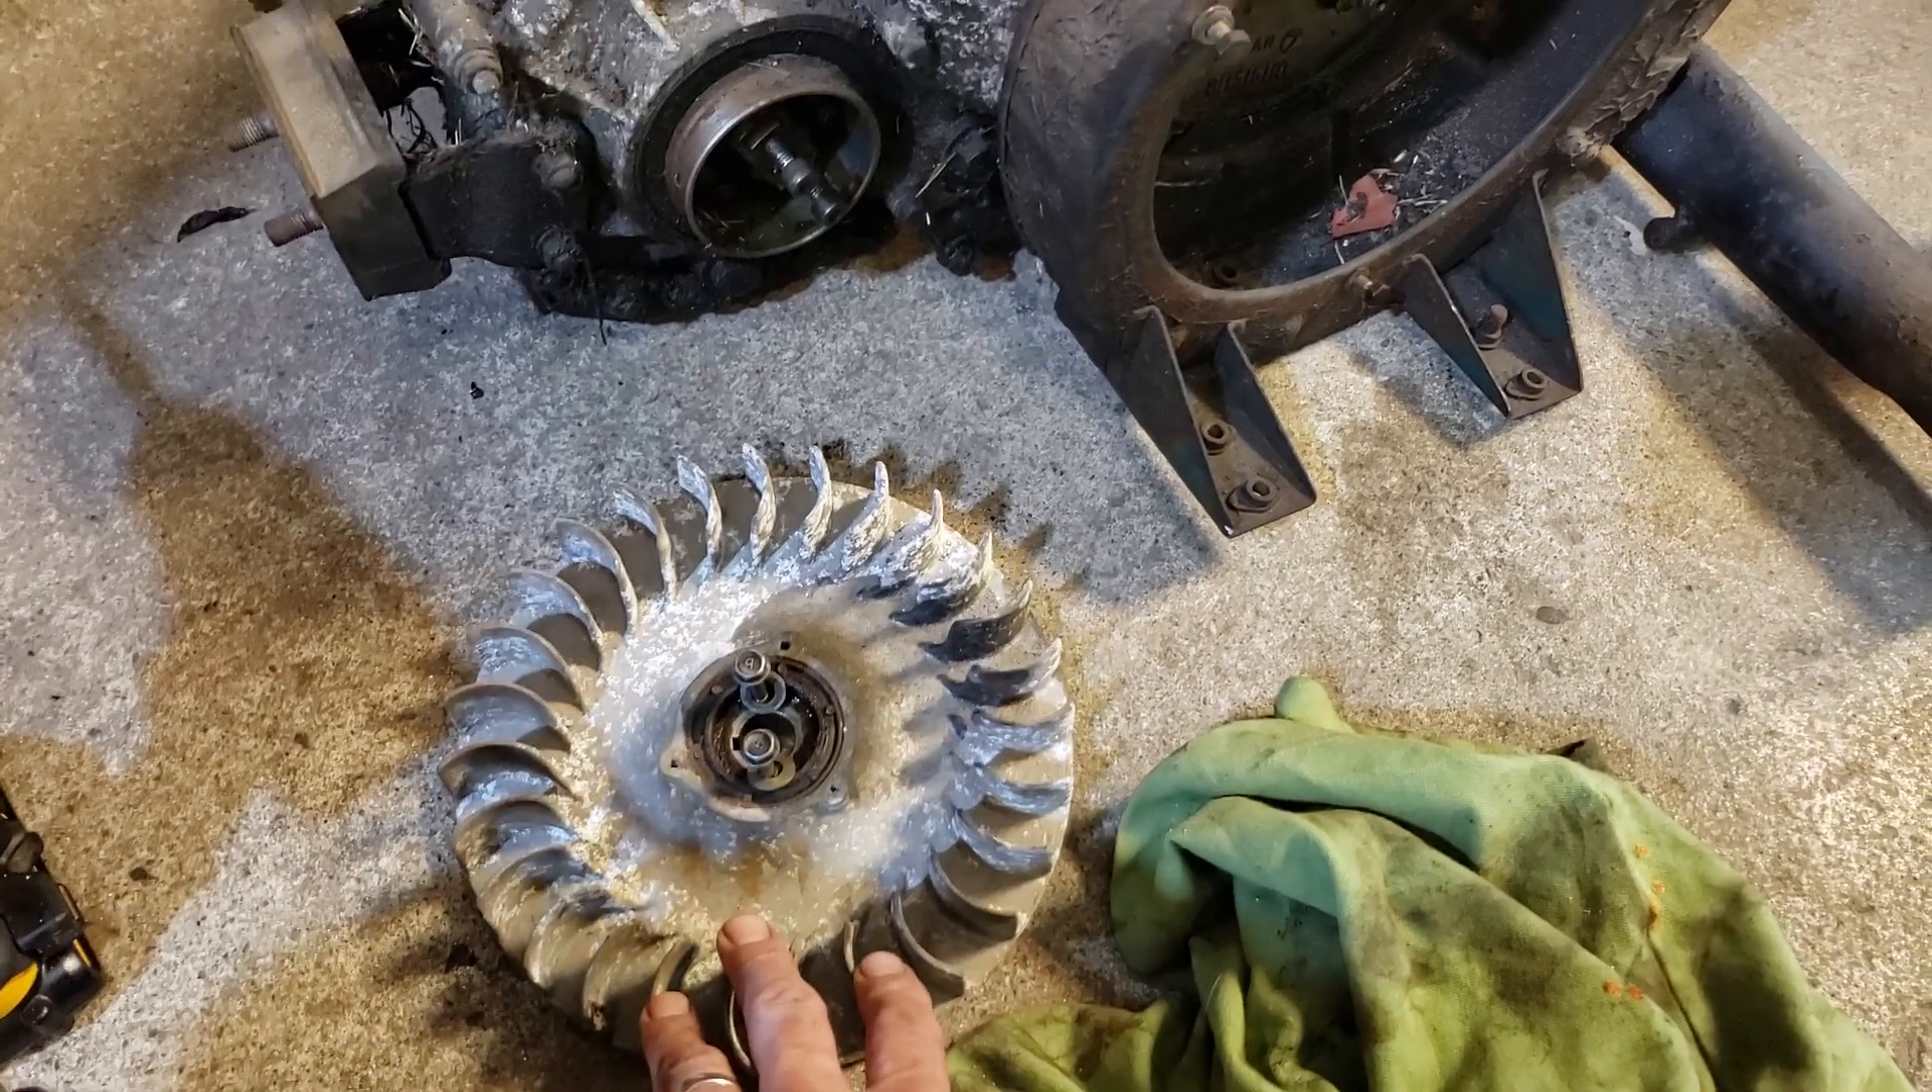I just got the fan off.